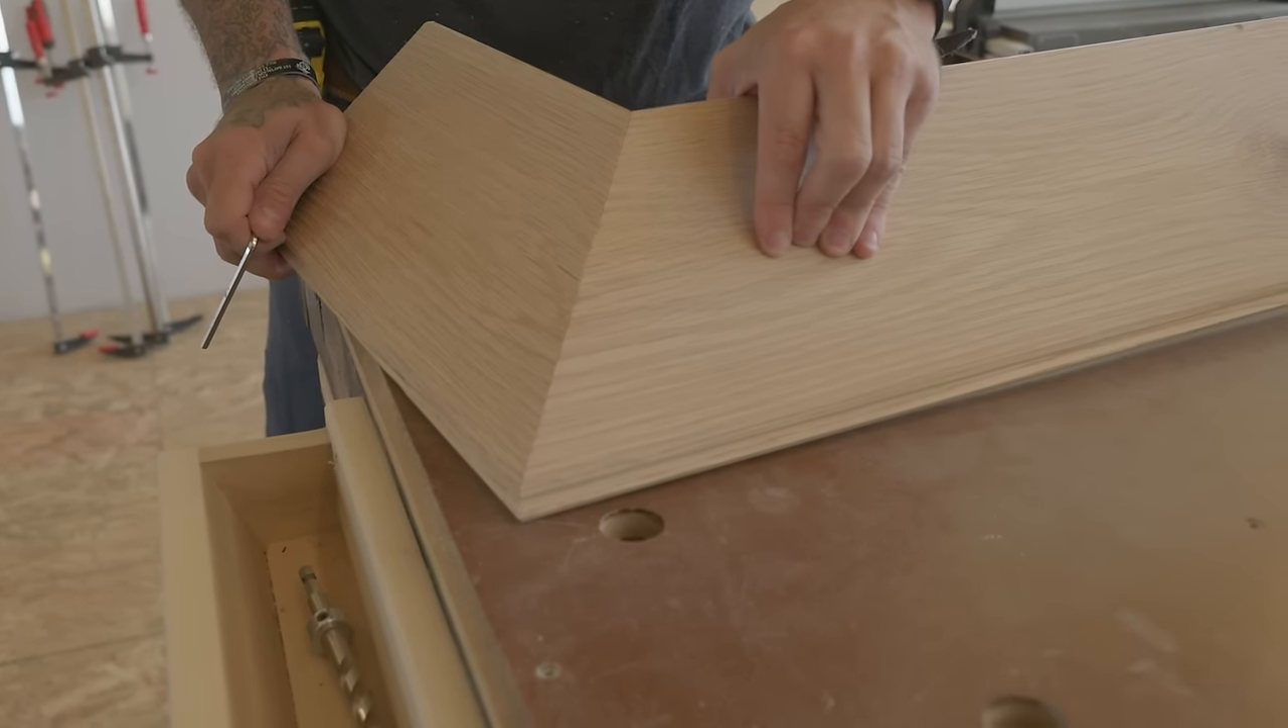Now you can see the front of this miter is nice and tight.